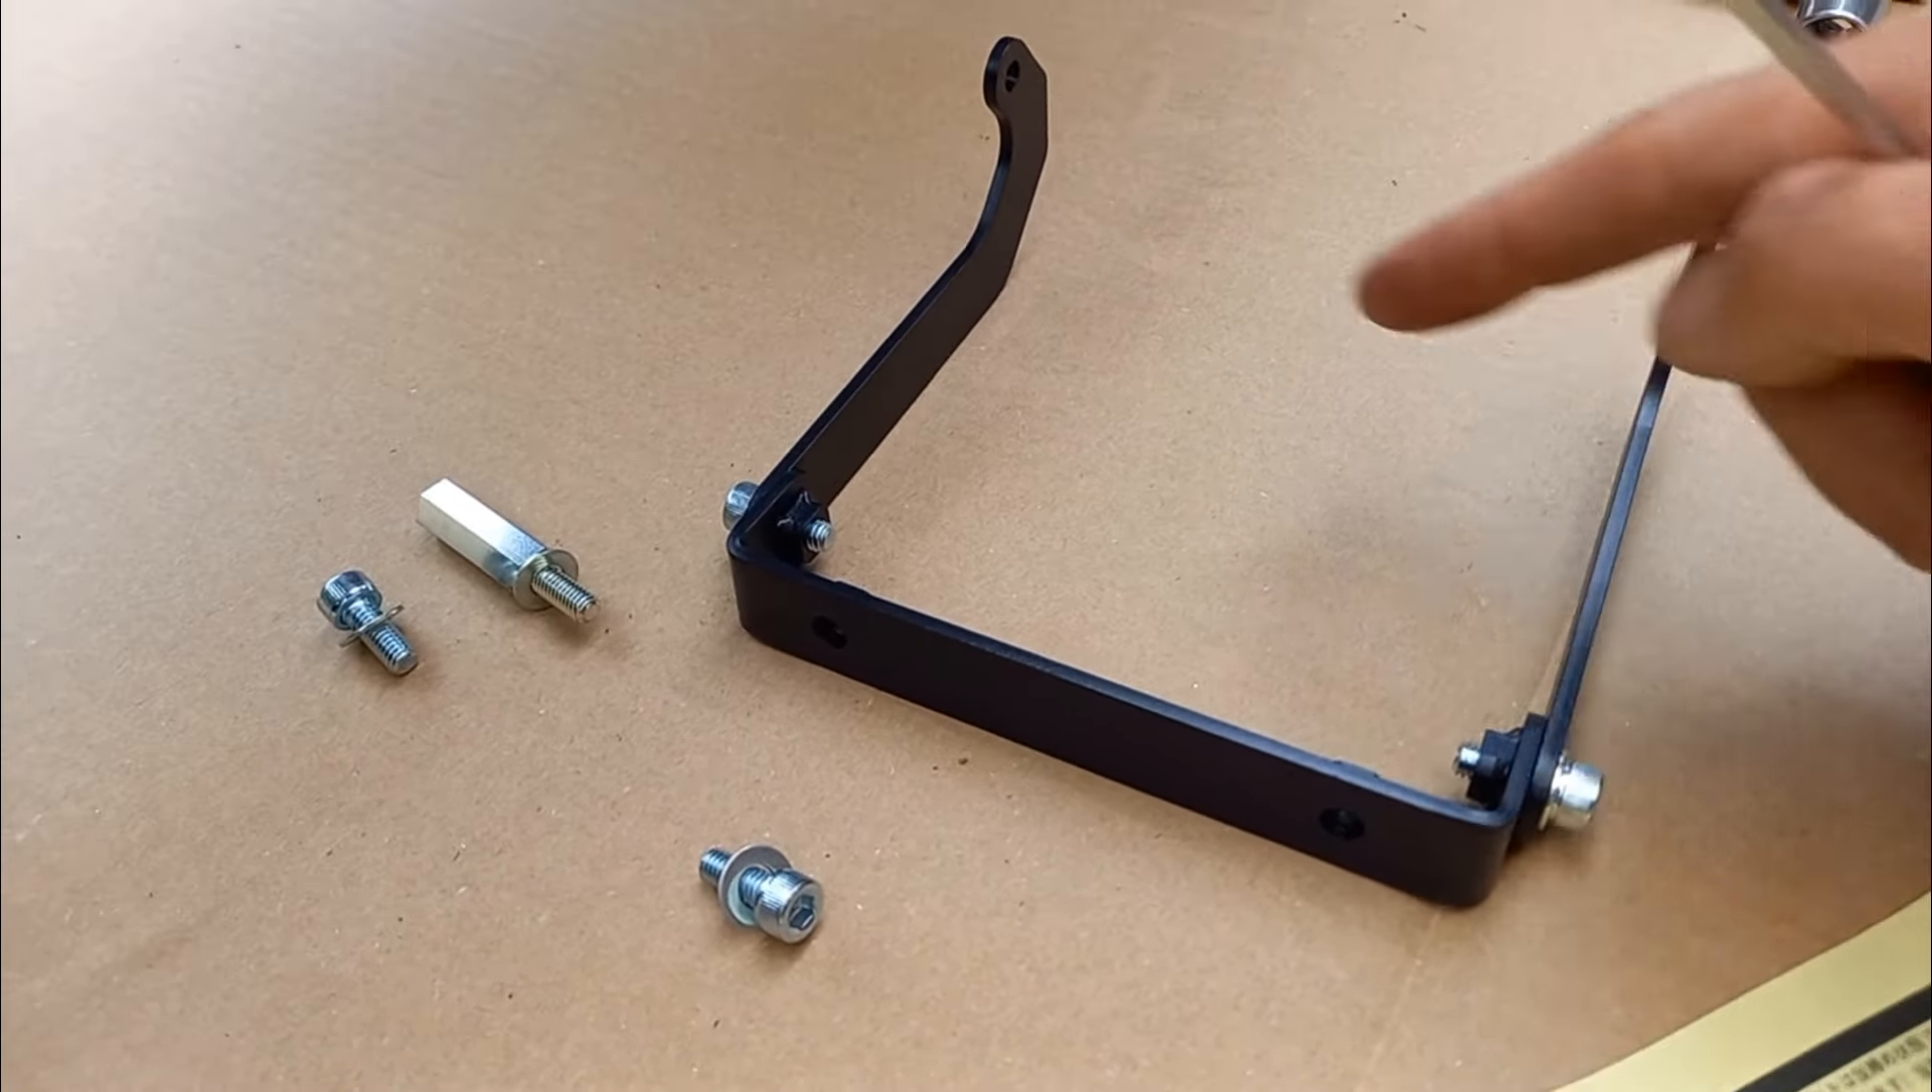Da haben wir hier den Behelfsbügel schon zusammen montiert.